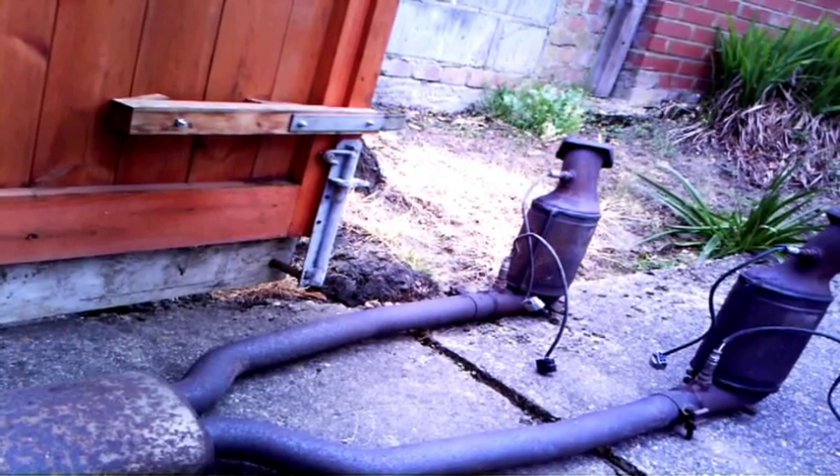Well the exhaust pipes are off now so uh at least that part of the job has been uh completed.